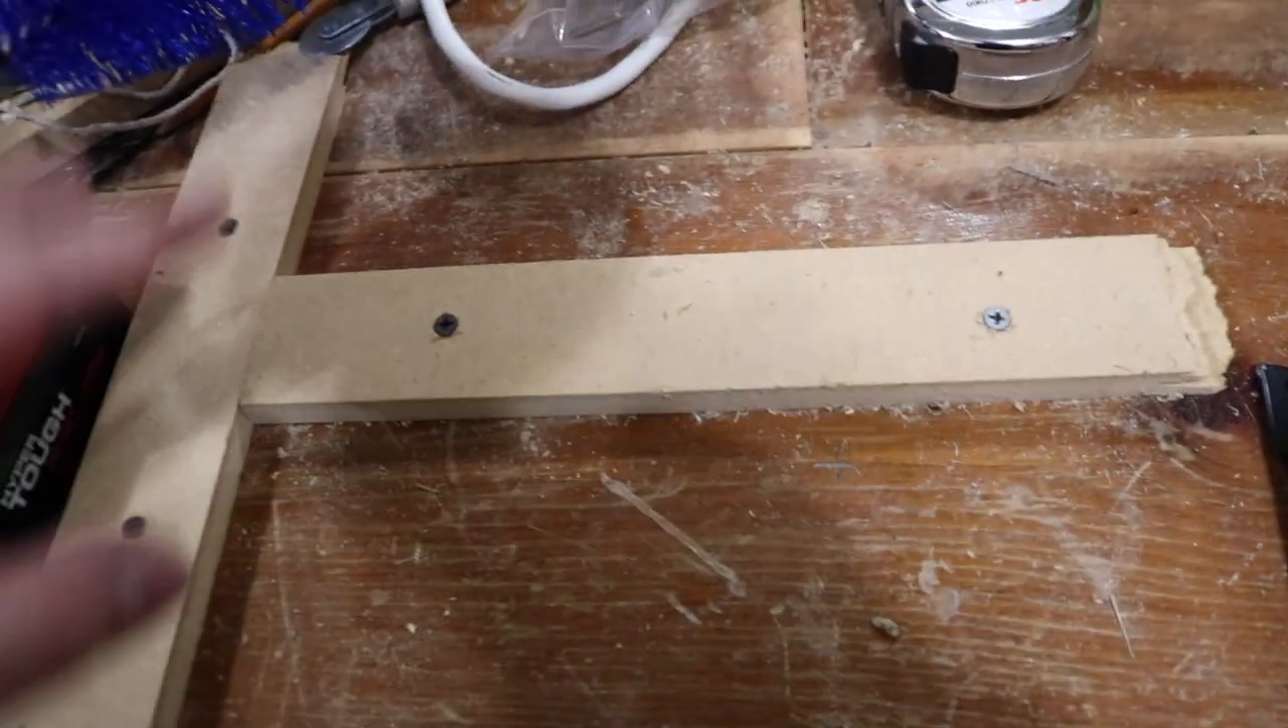I screwed the two pieces of half inch onto the actual workbench top.